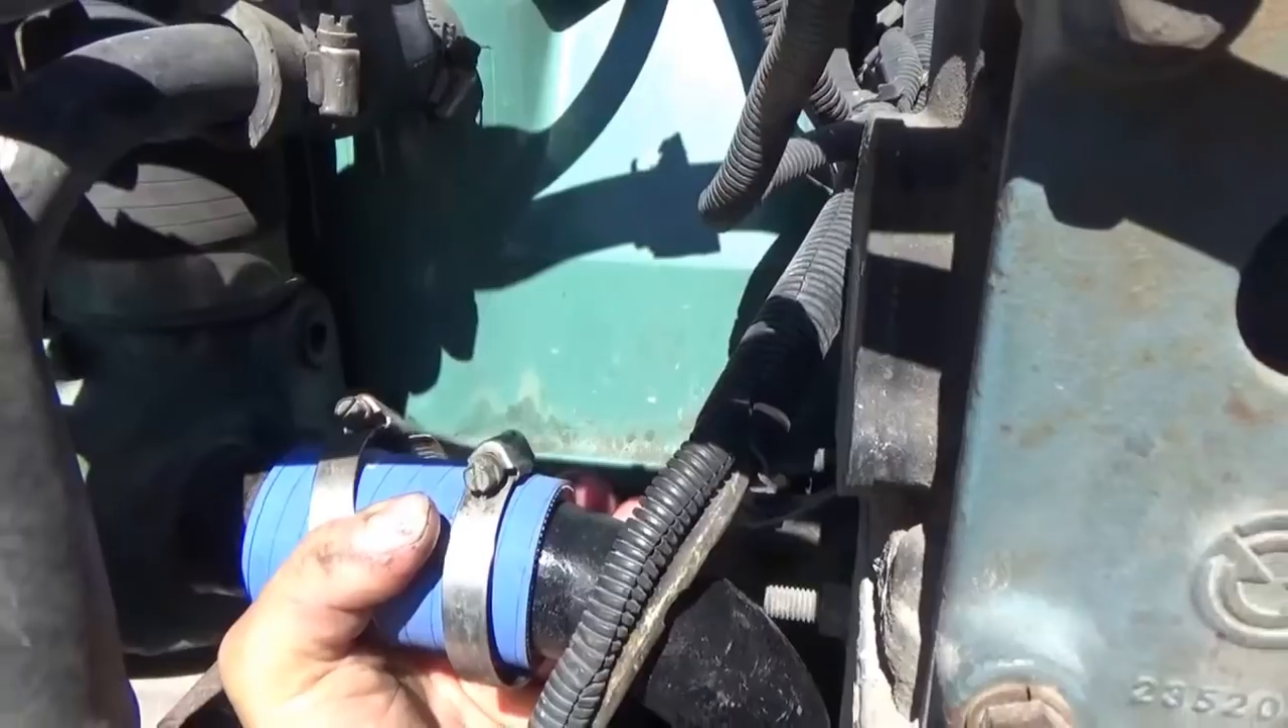And I got both of my clamps in here and I got the, the screw part of the clamps up on top so that I got access to them.